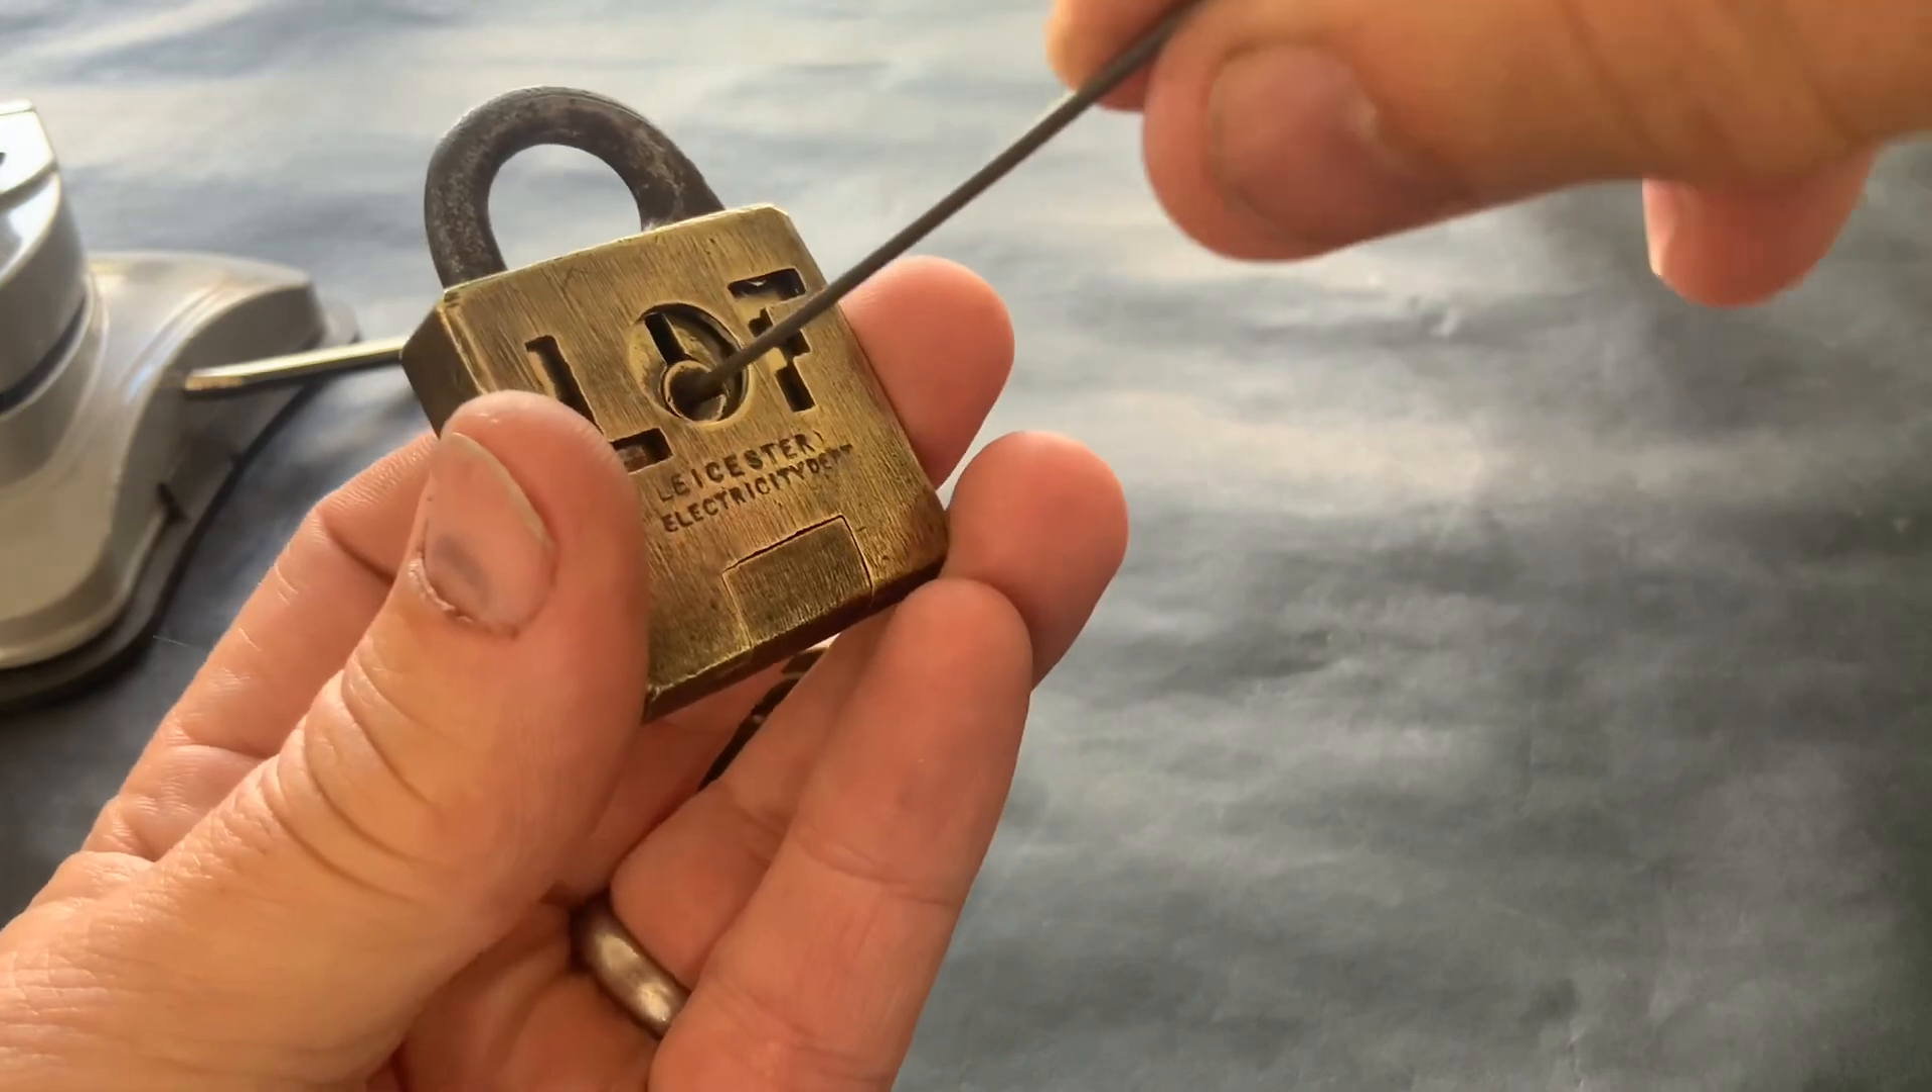I've come up with a little bit of piano wire which fits in there nicely look.